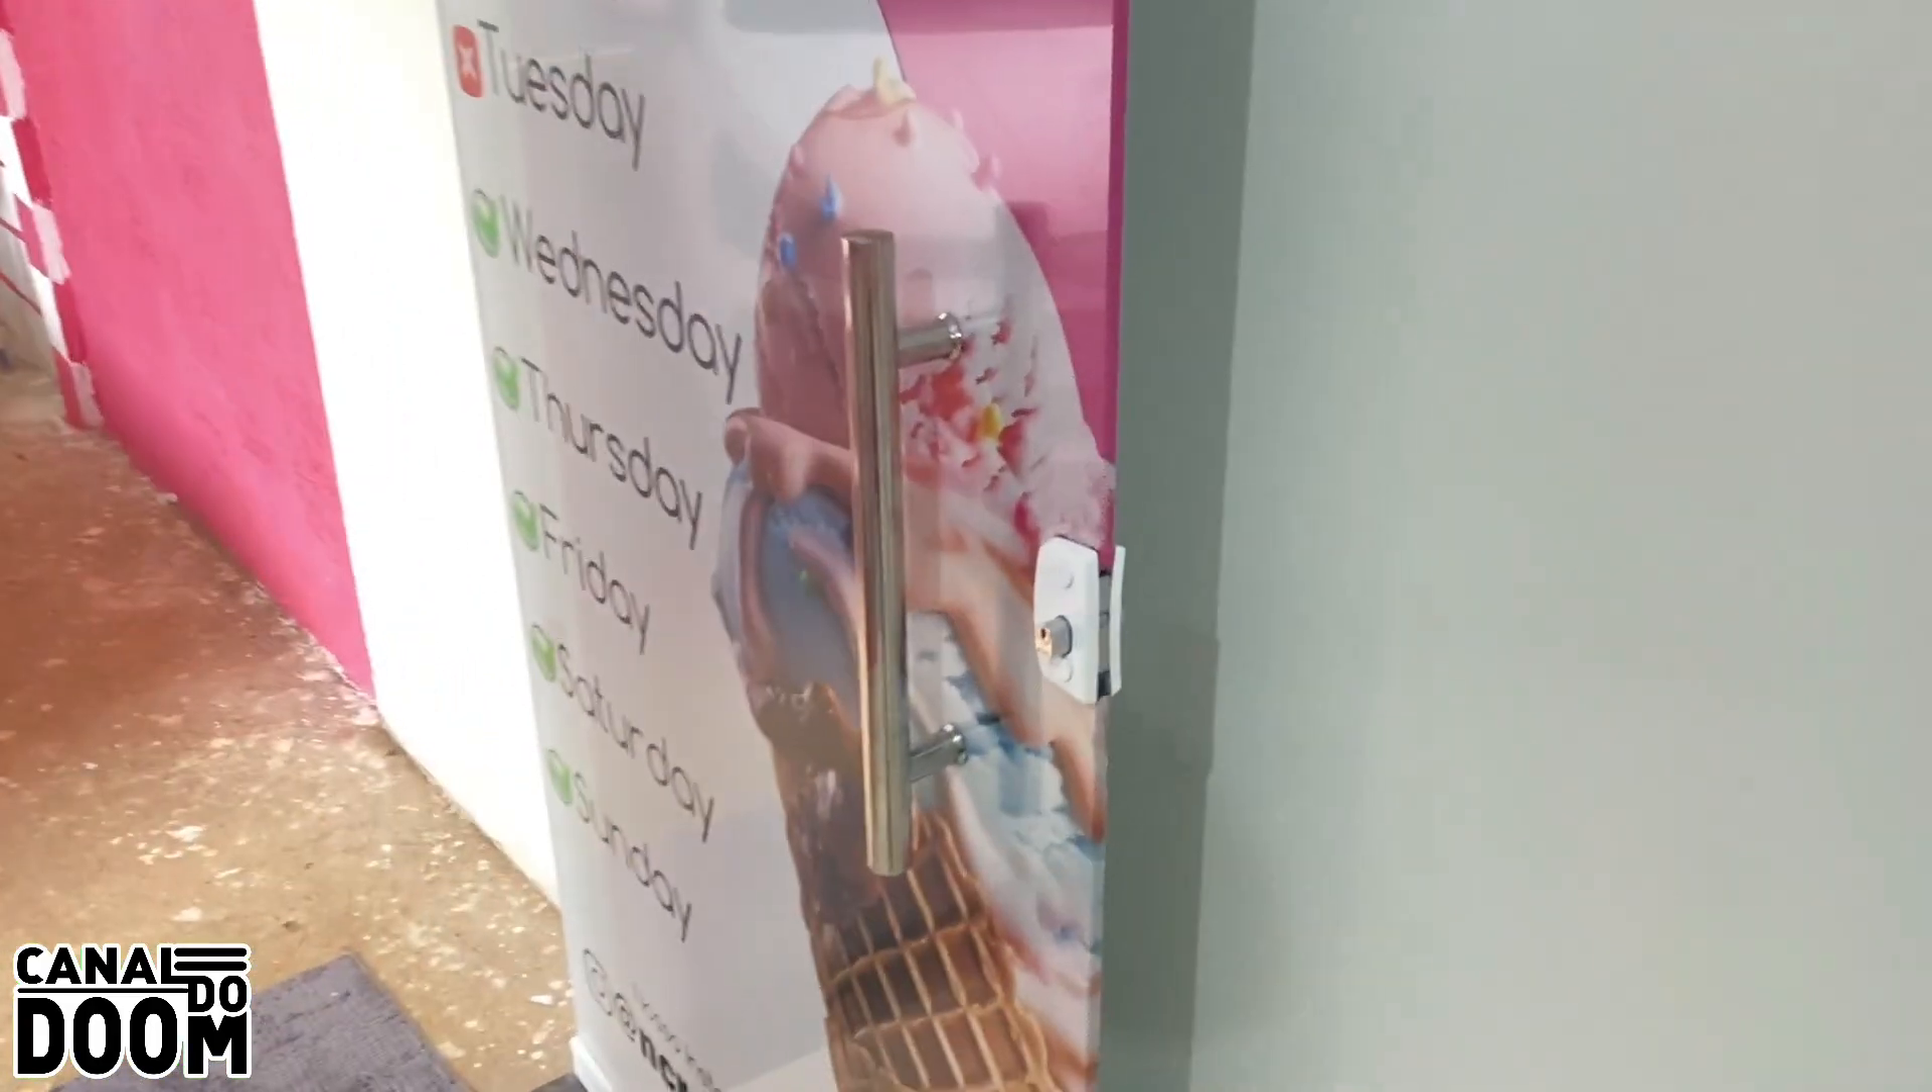Pronto galera, puxador colocado Ó, na posição.